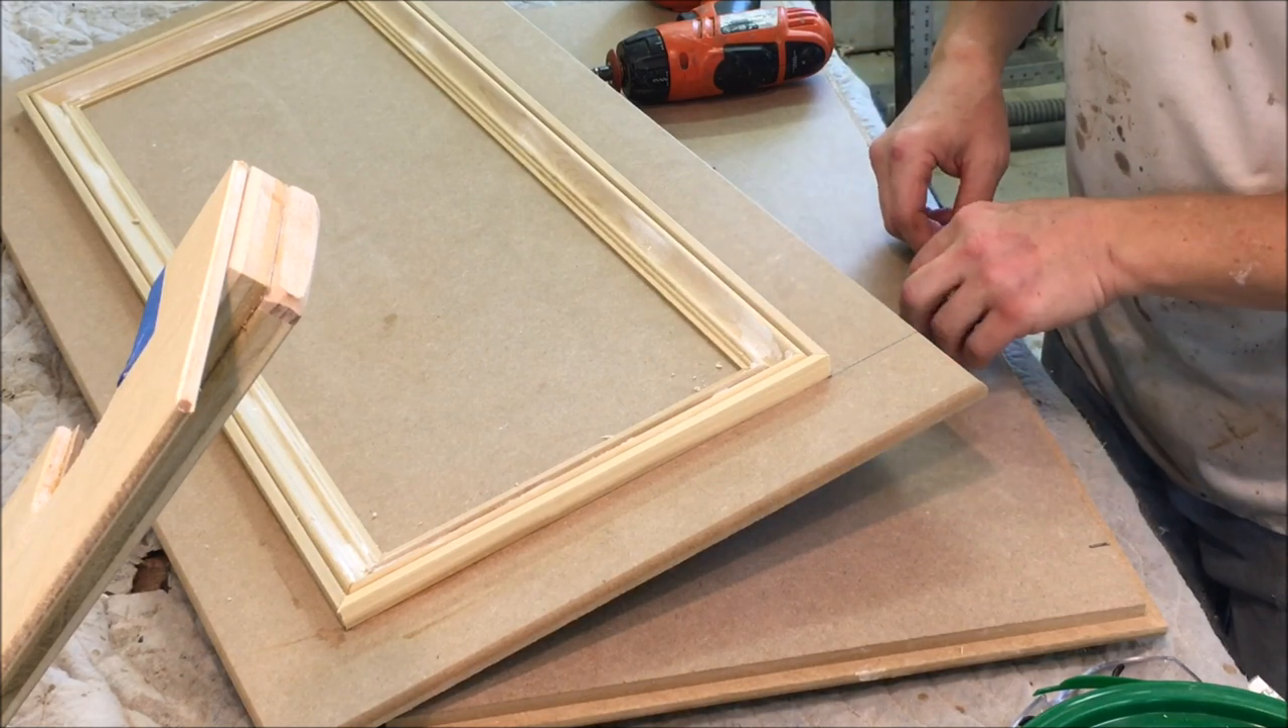I've finished putting the molding on and now we're going to put the hinges on, mock up the doors with the hinges on it.